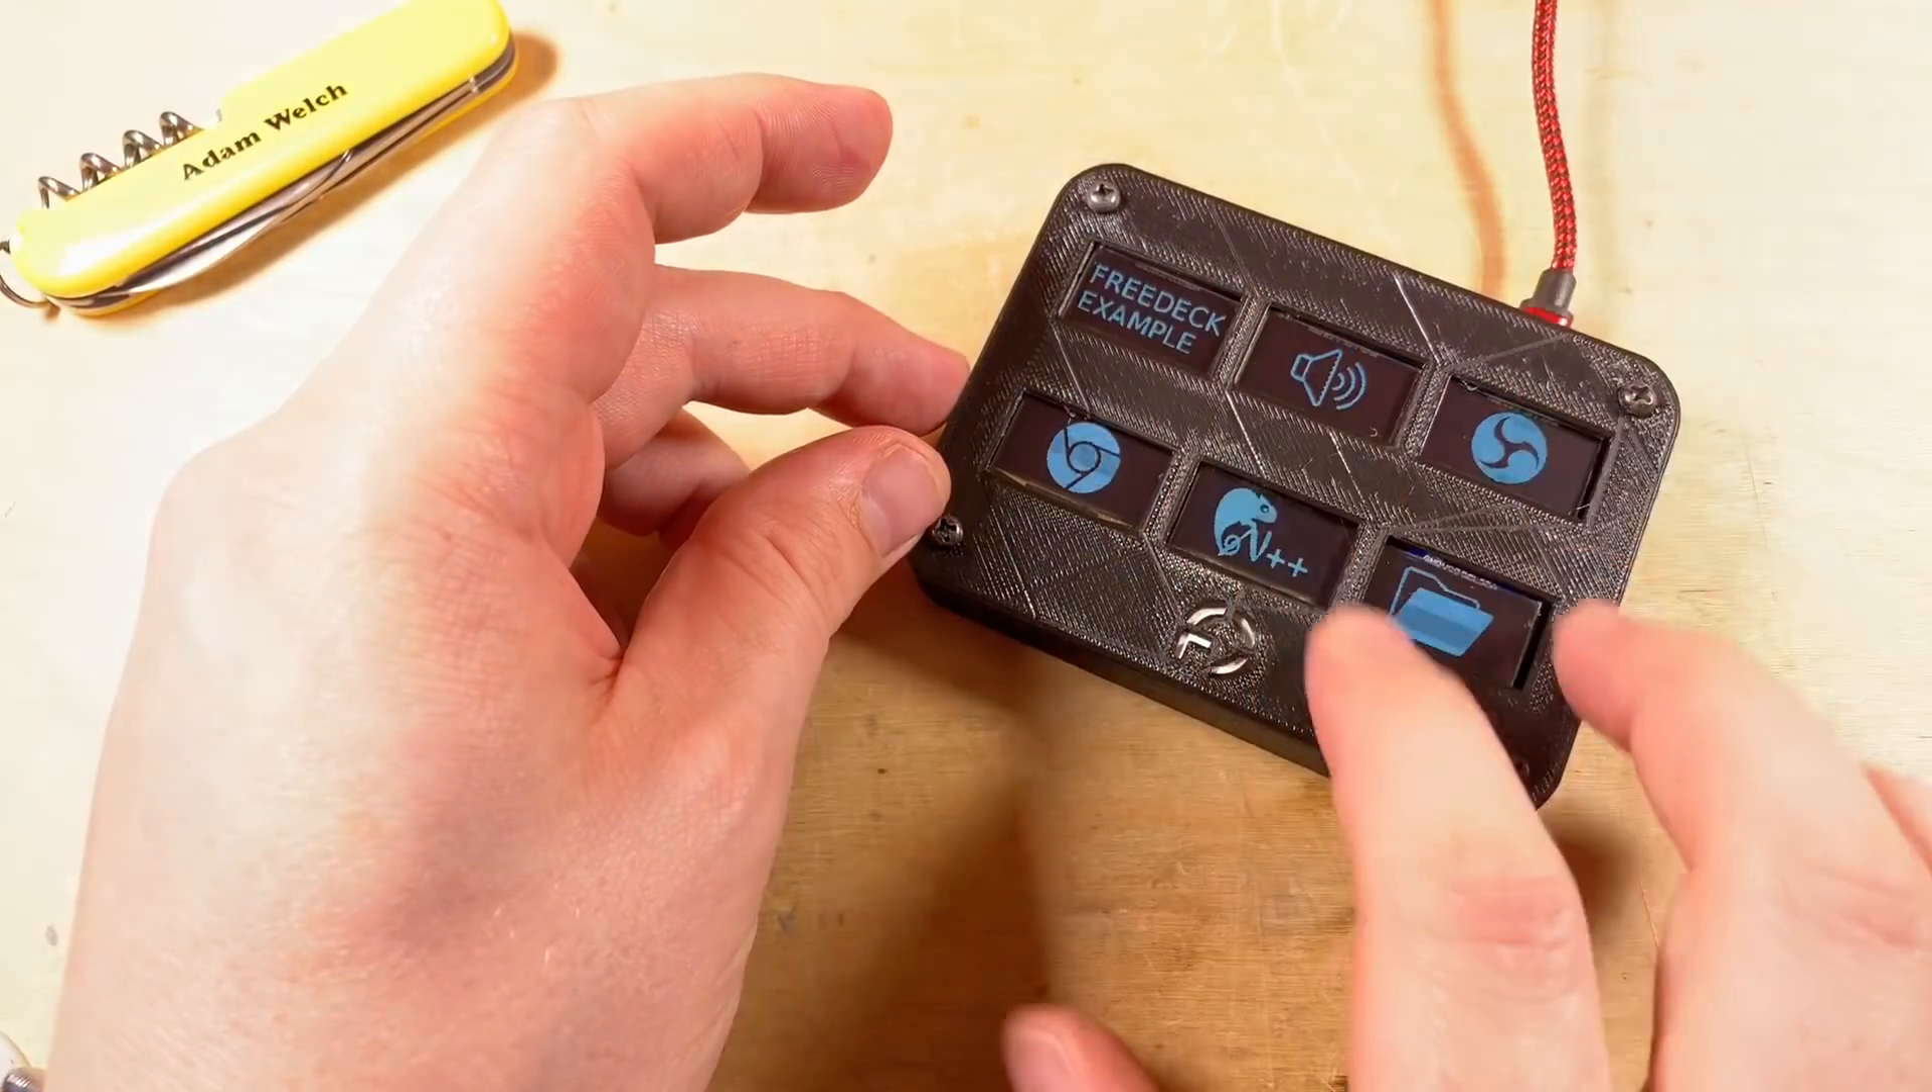The screens line up reasonably well with my 3d printed case here.